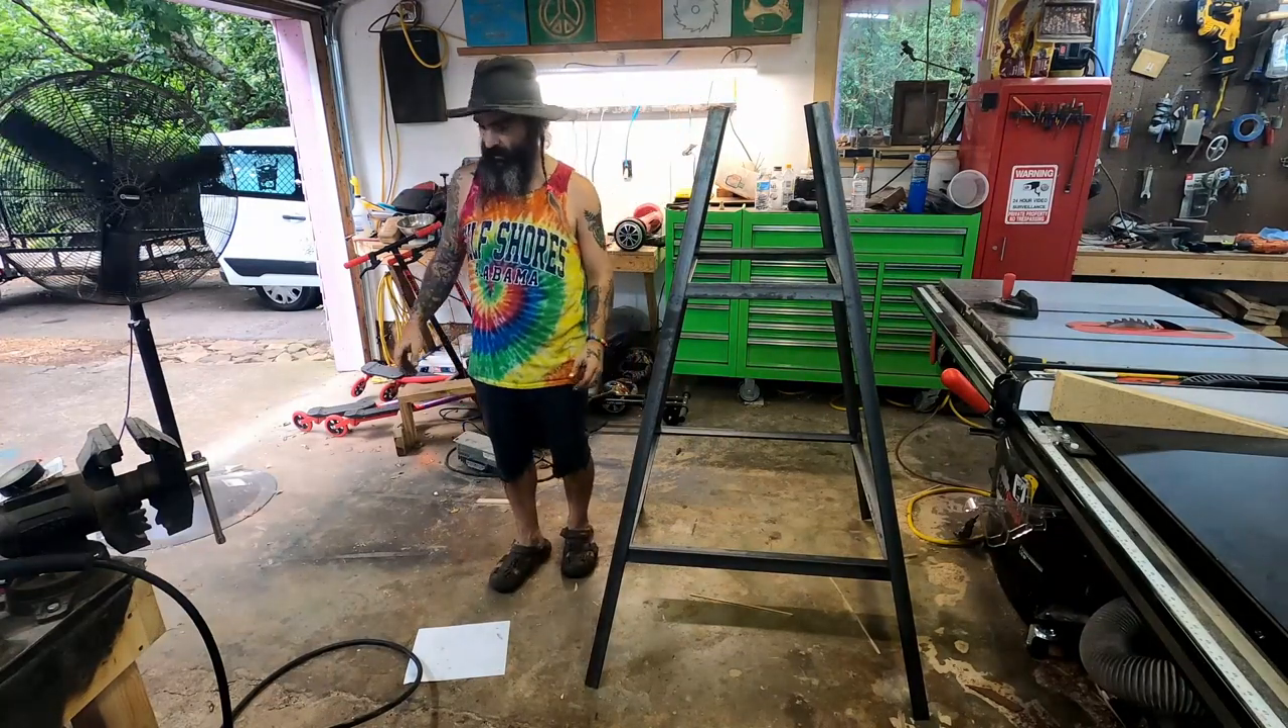We've made a windmill stand so all i need now is the top.